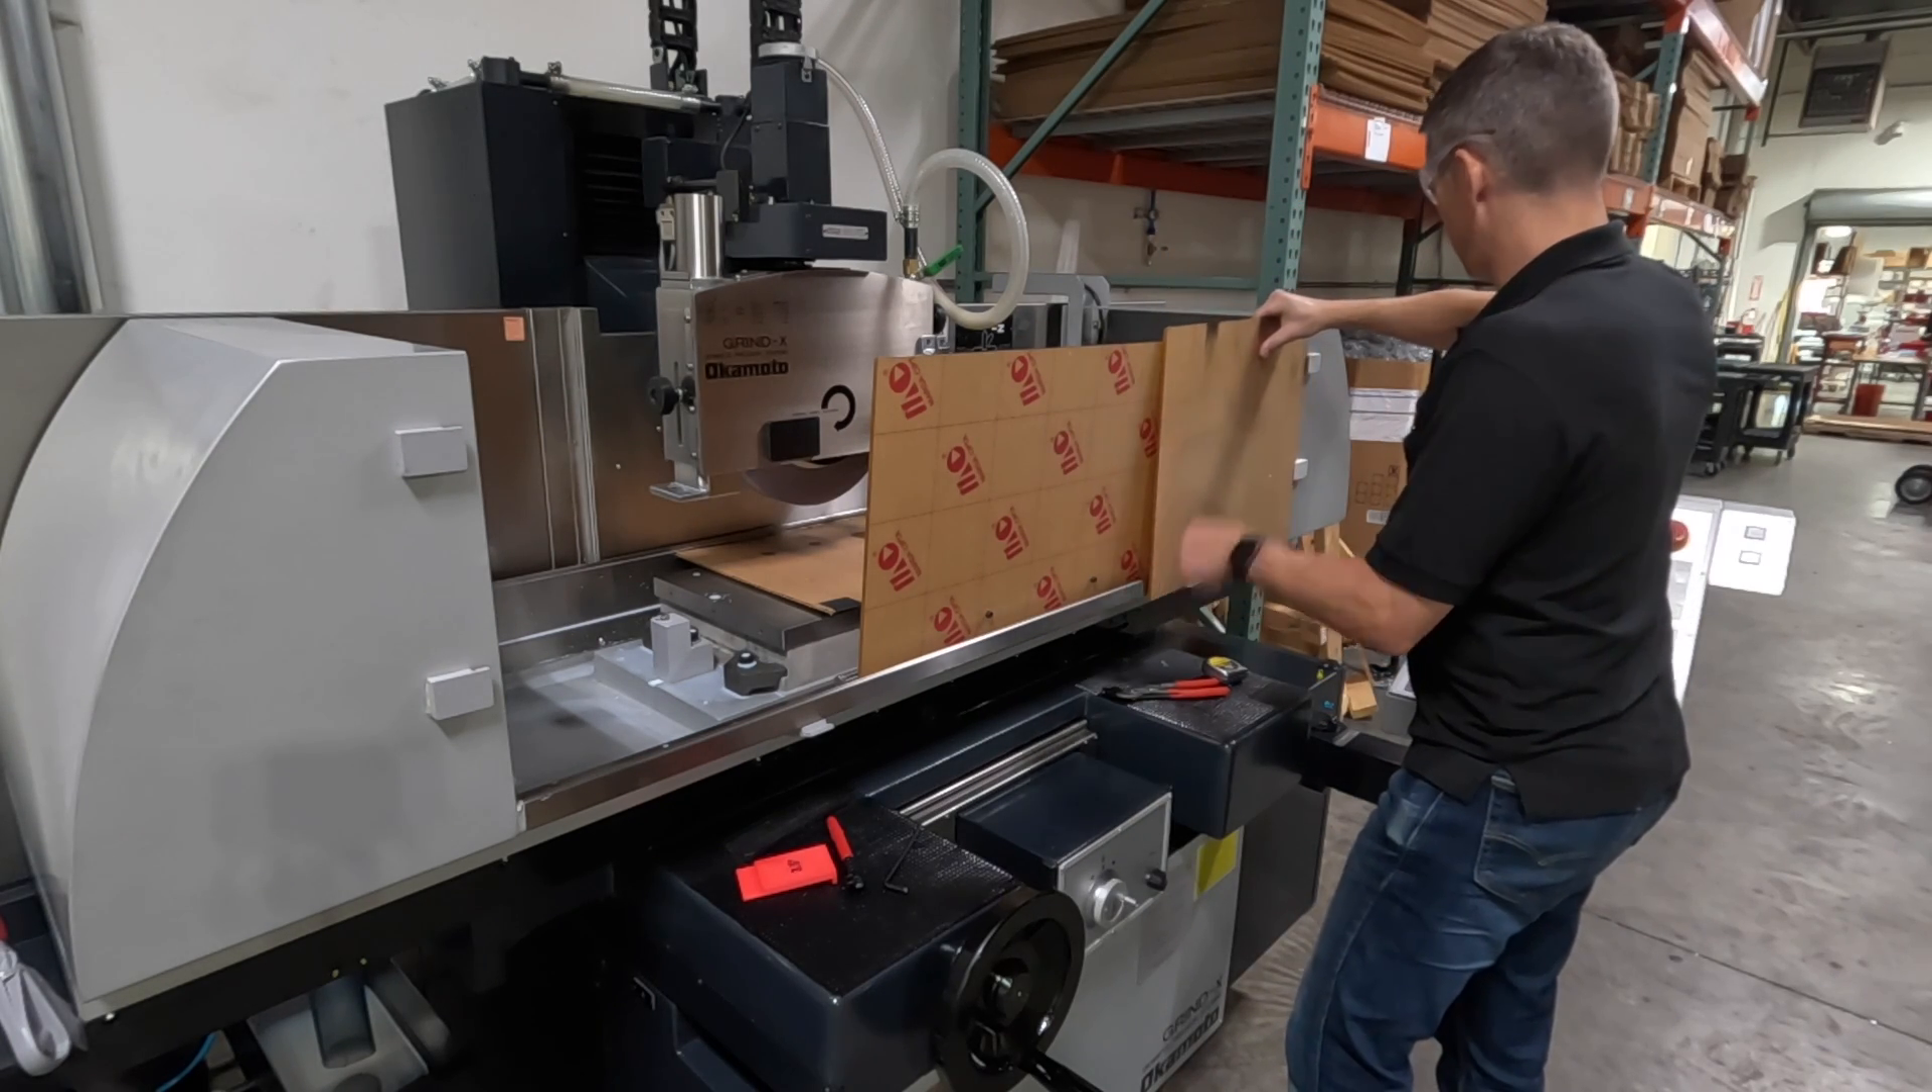Obviously I've not pulled the protective covering yet off the acrylic.